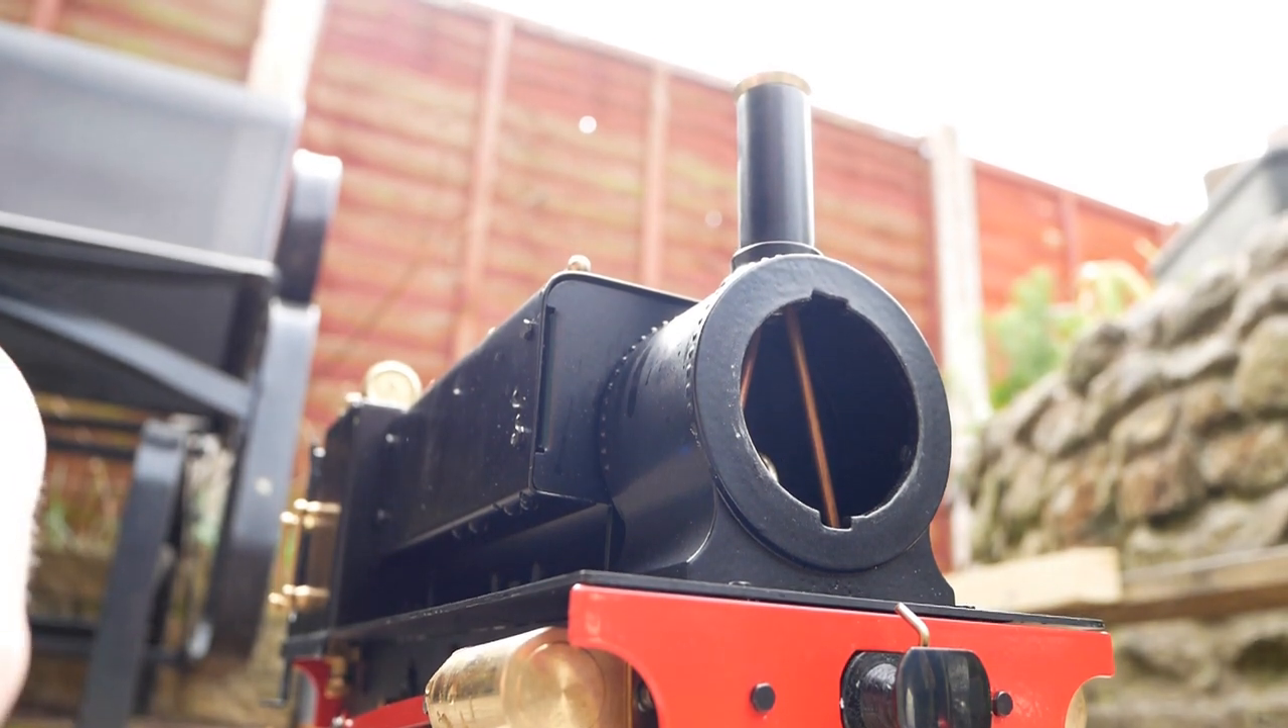So, the smoke box door is out.